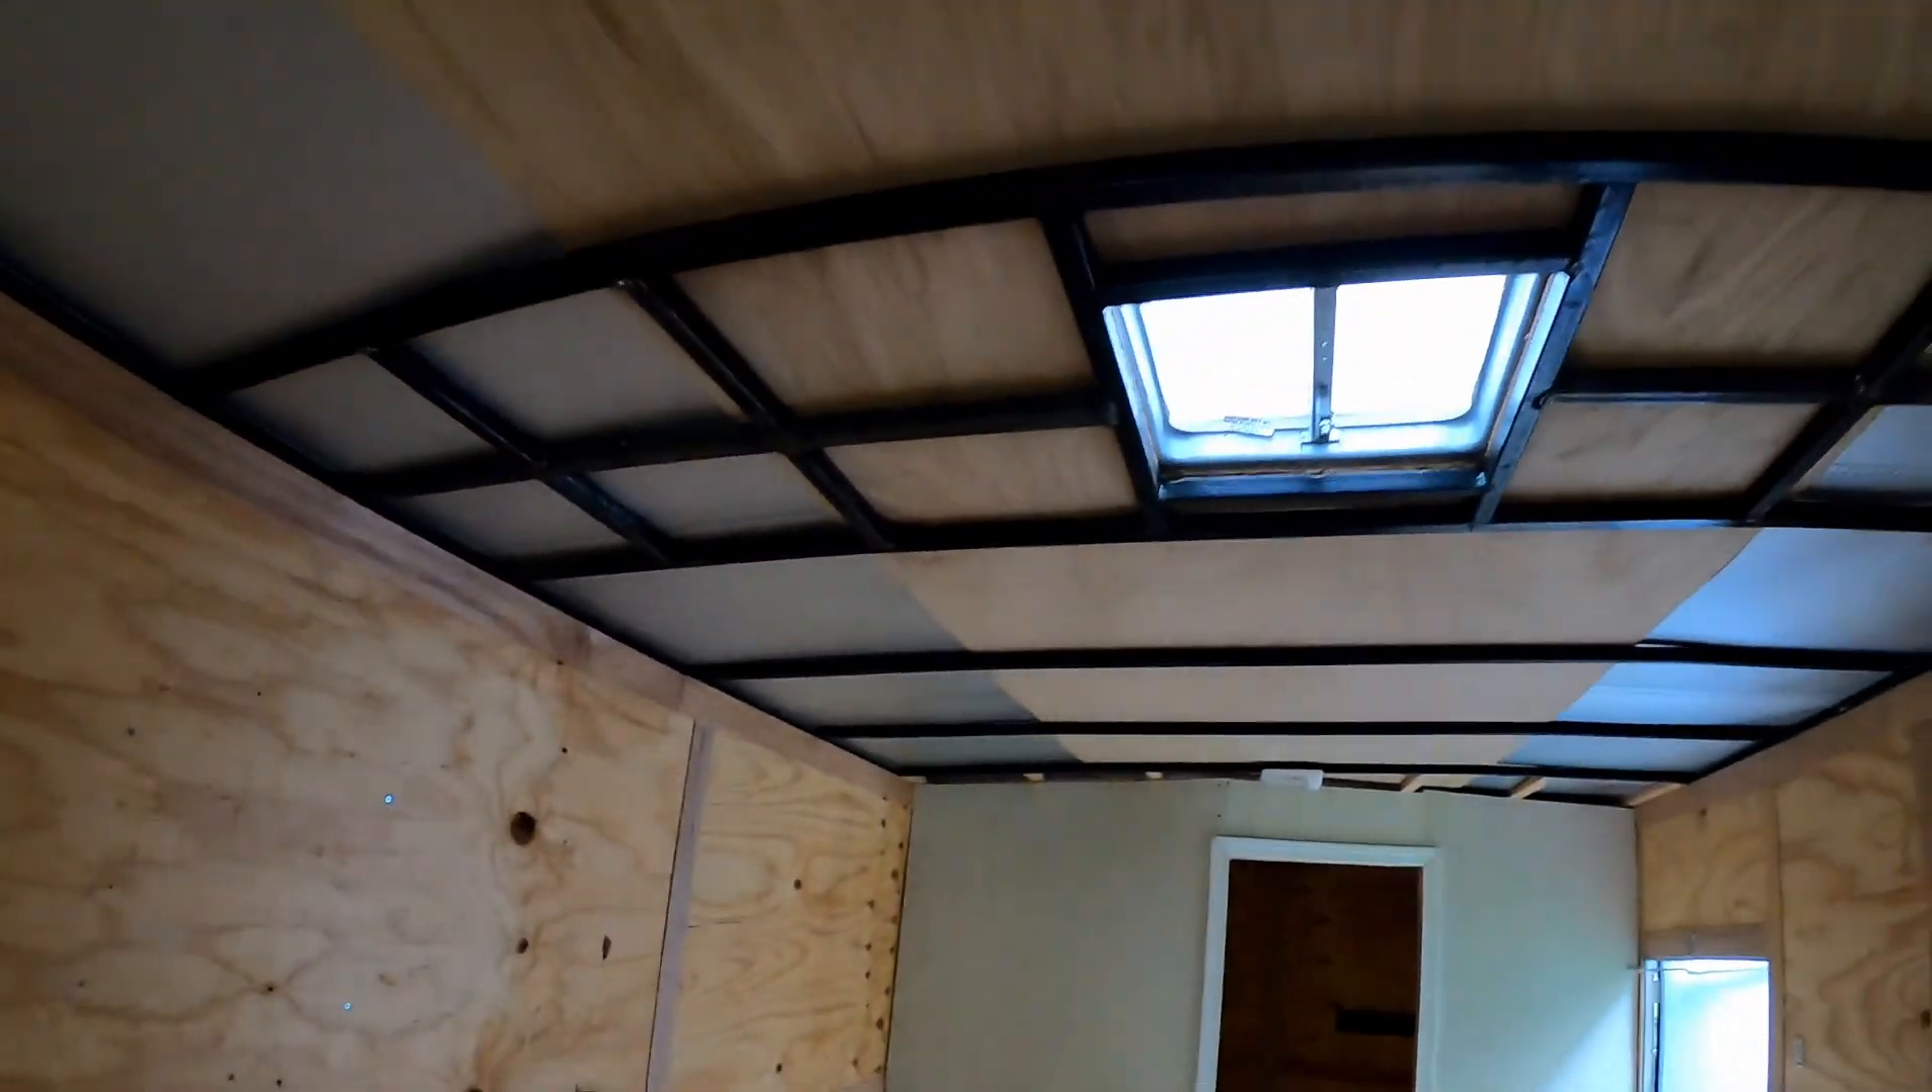So I got all the welding done the extra support is in so you can see from back here that's what it looks like.